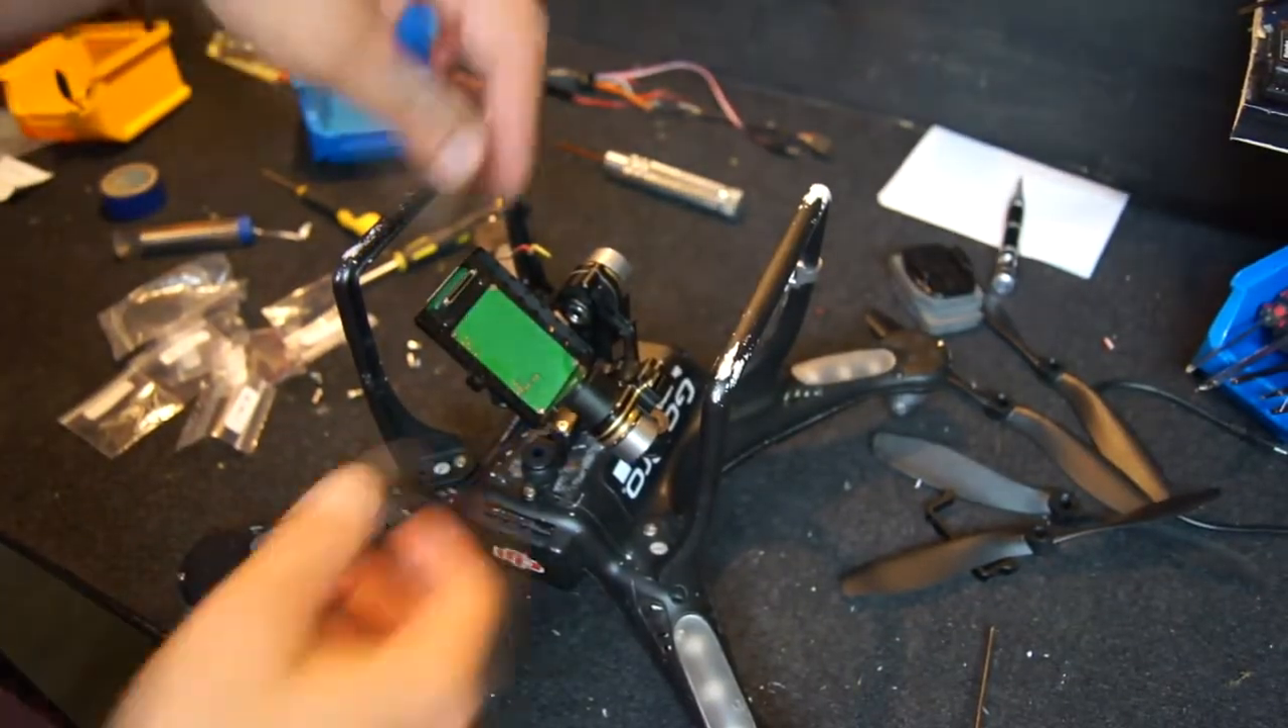Ok so there we have our gimbal fitted.